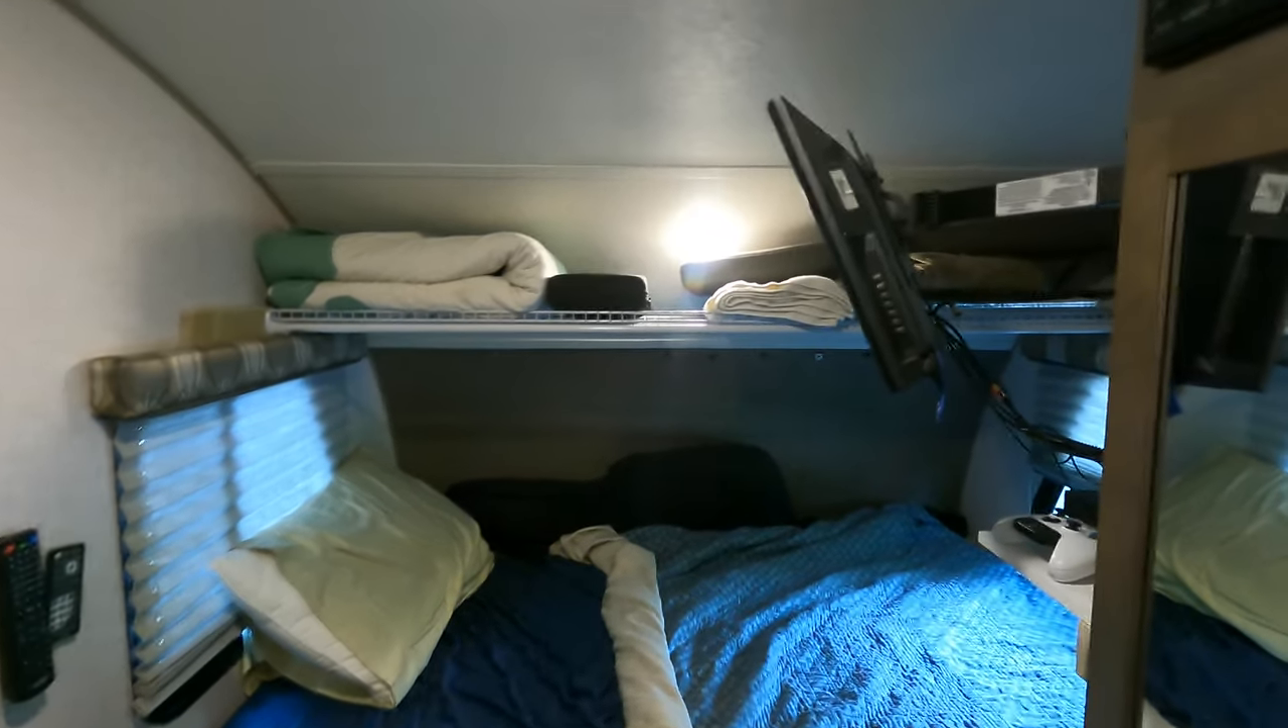There's the finished shelf put in place.